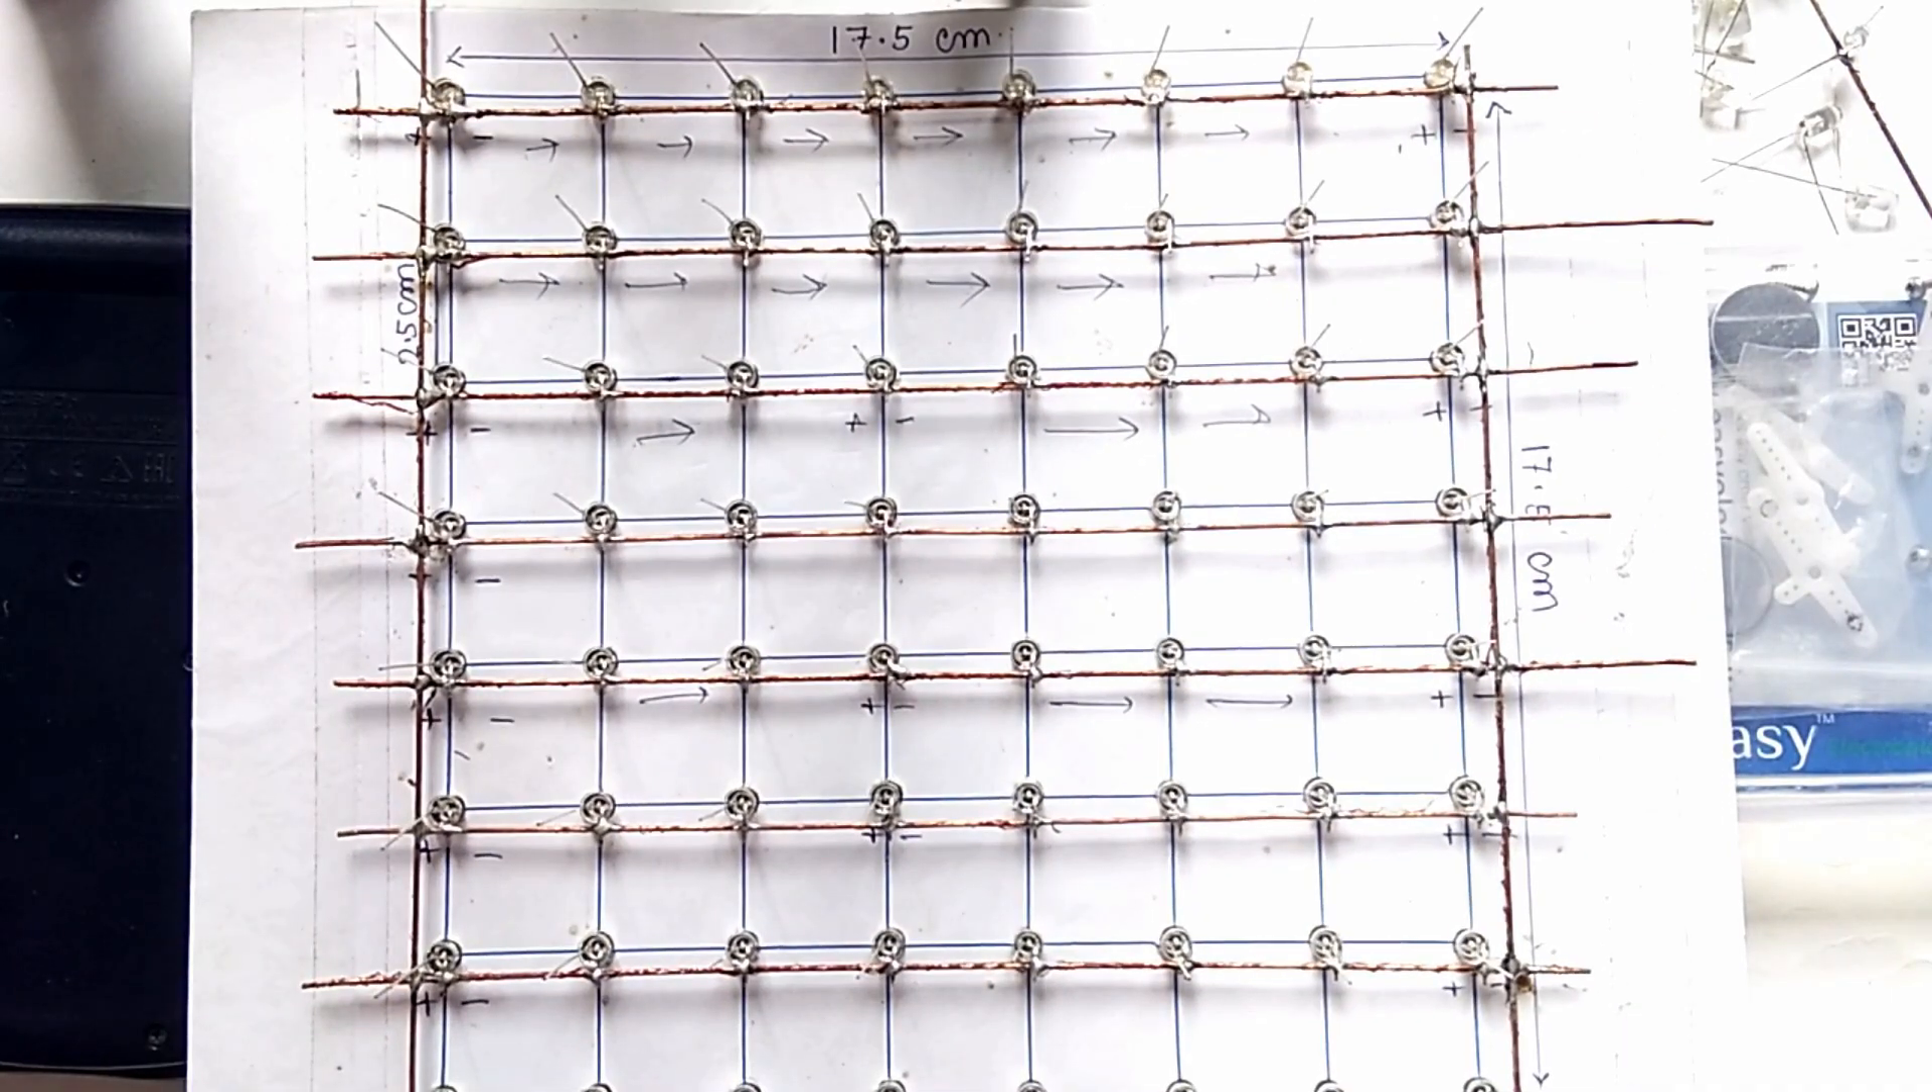So friends, our first layer is complete, now in the similar way you have to make other seven layers.